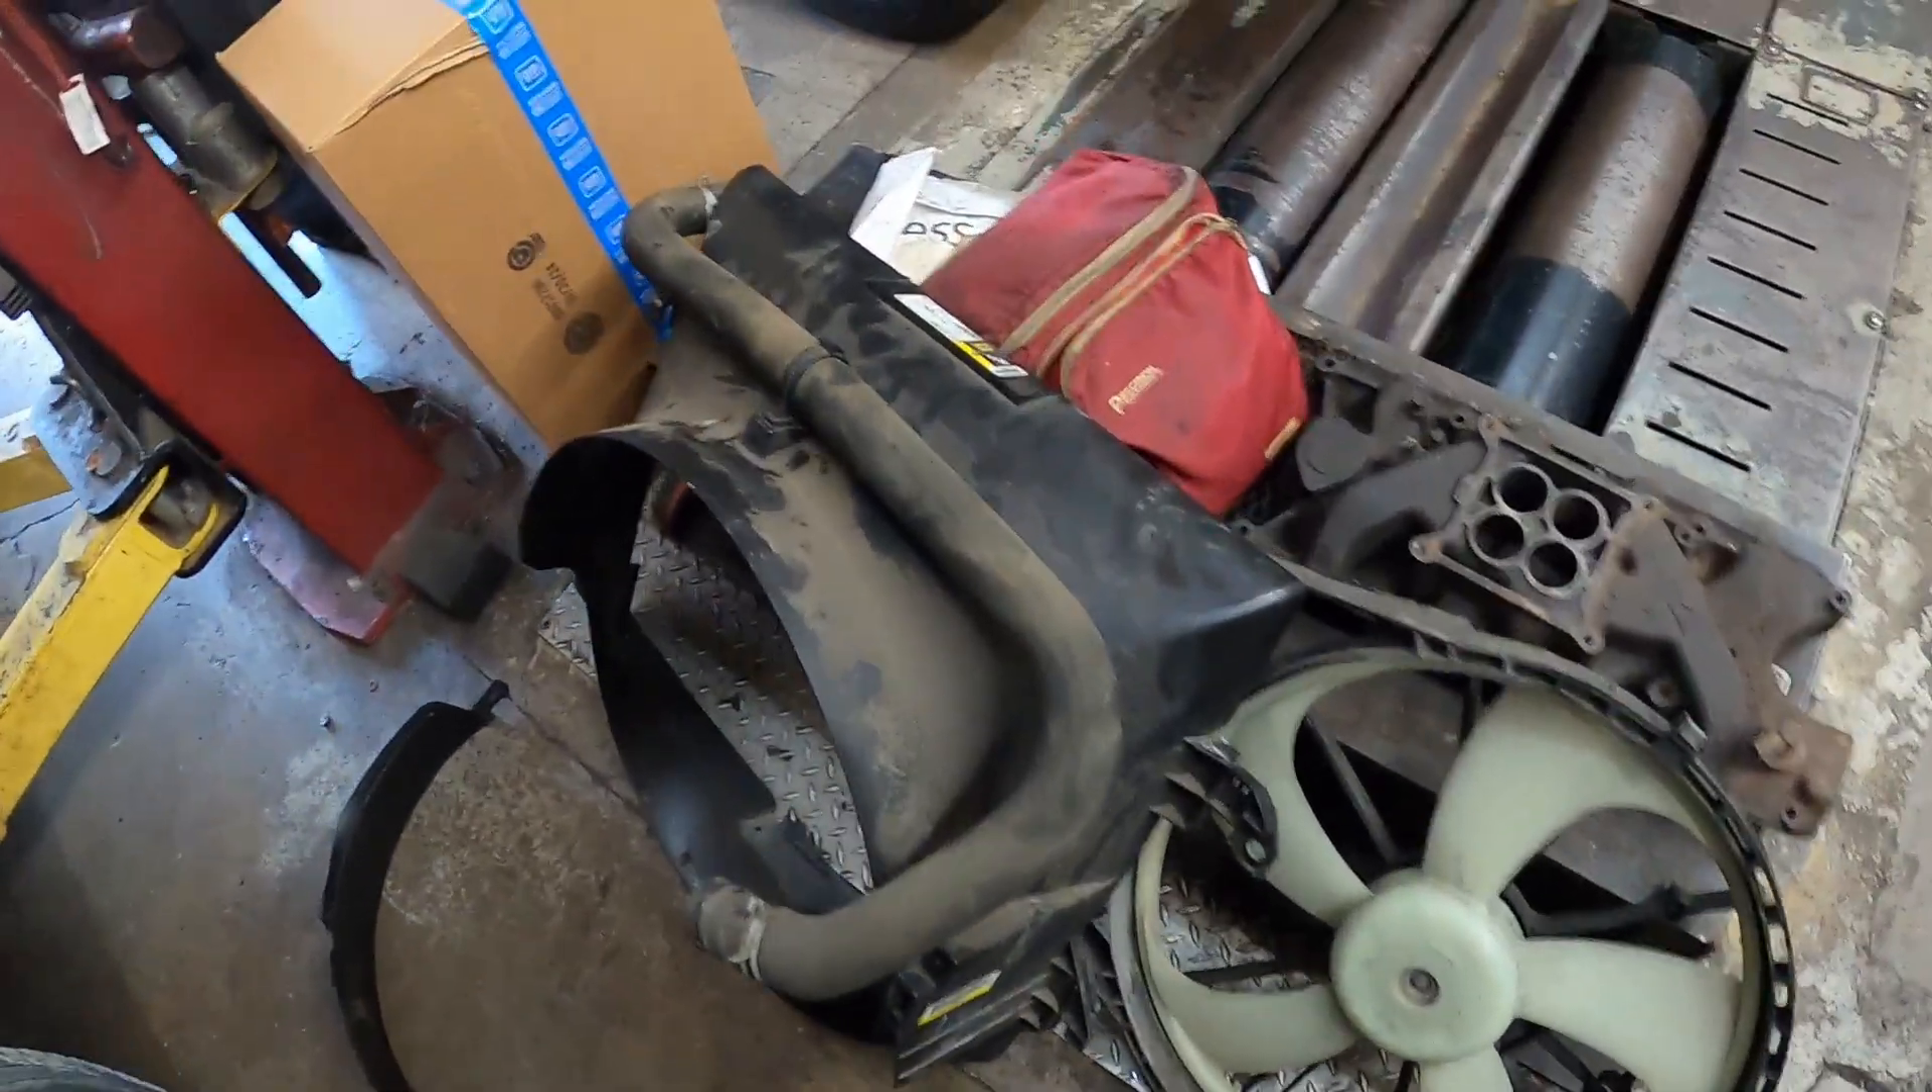All right i finally got the fan shroud out.